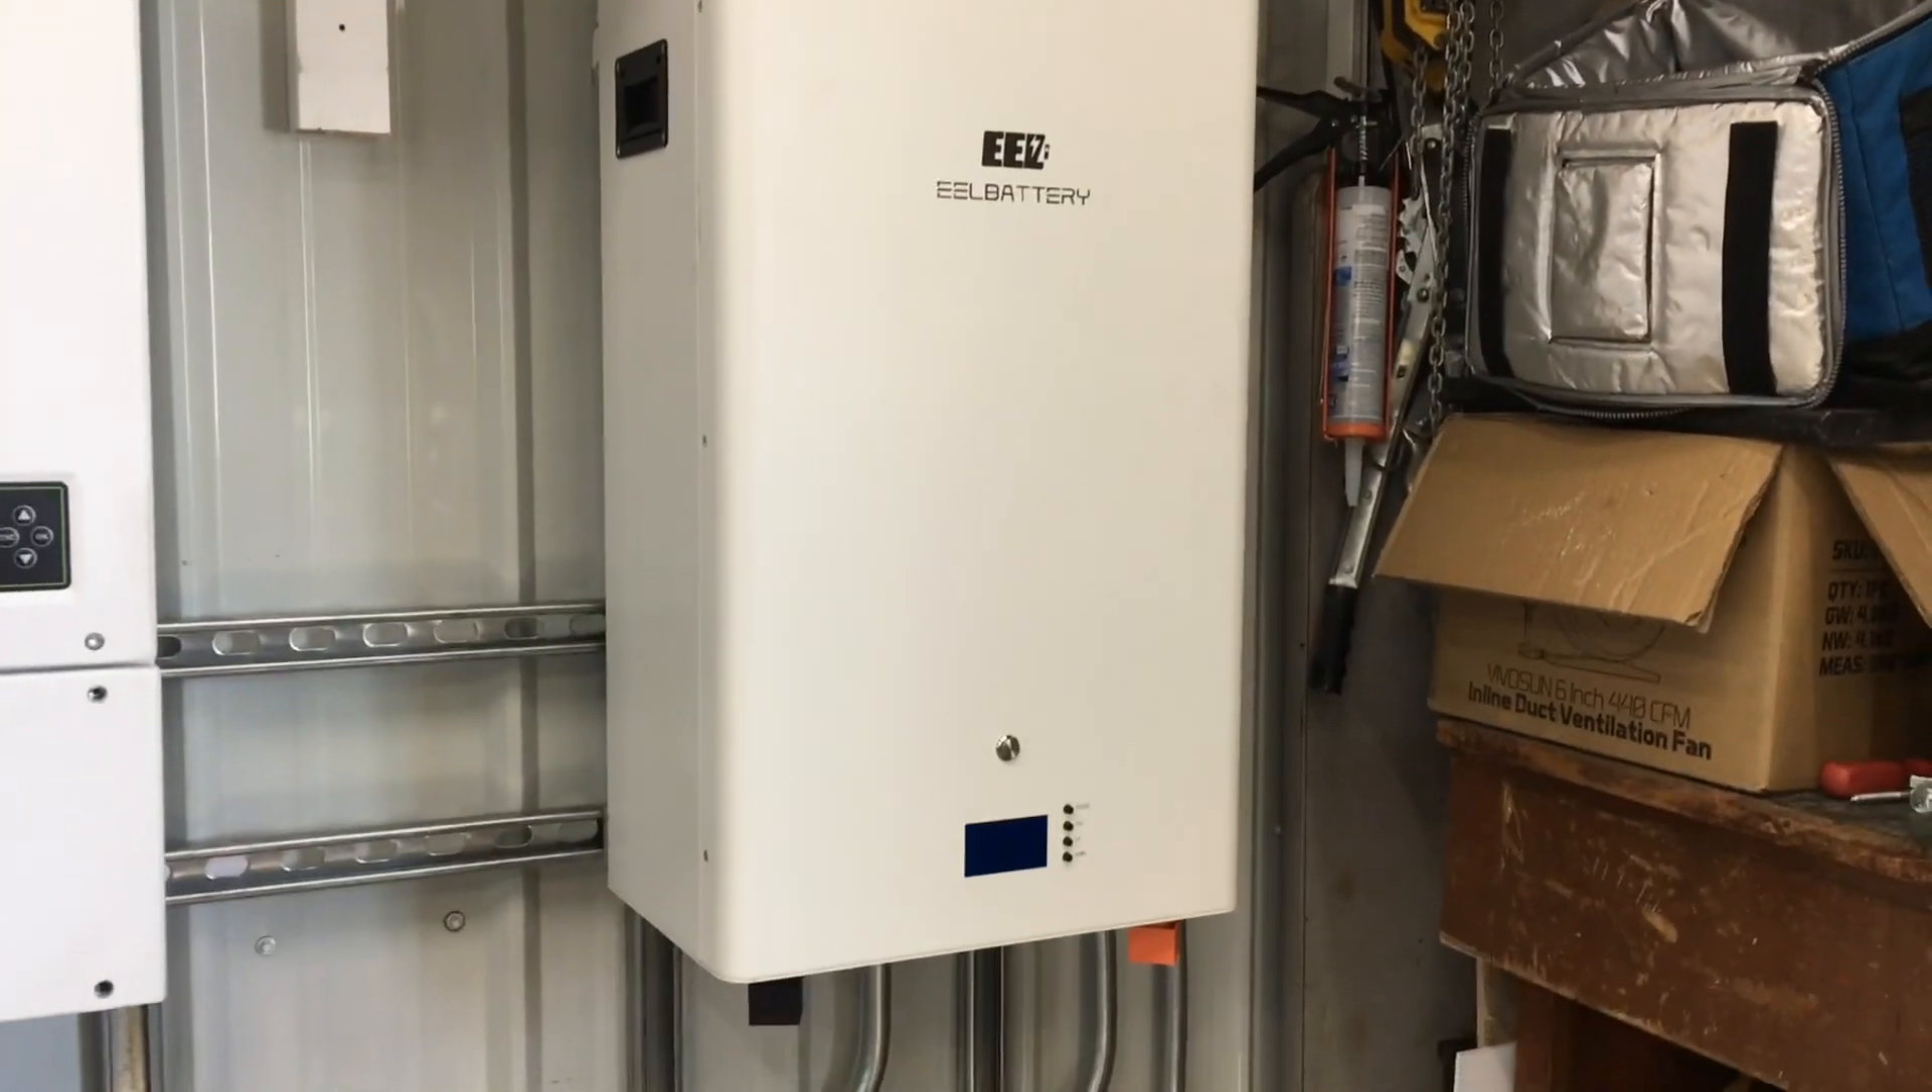We've got the battery uh enclosure assembled all the cells are connected everything's connected inside i've uh put the front panel on so it's all screwed into place.